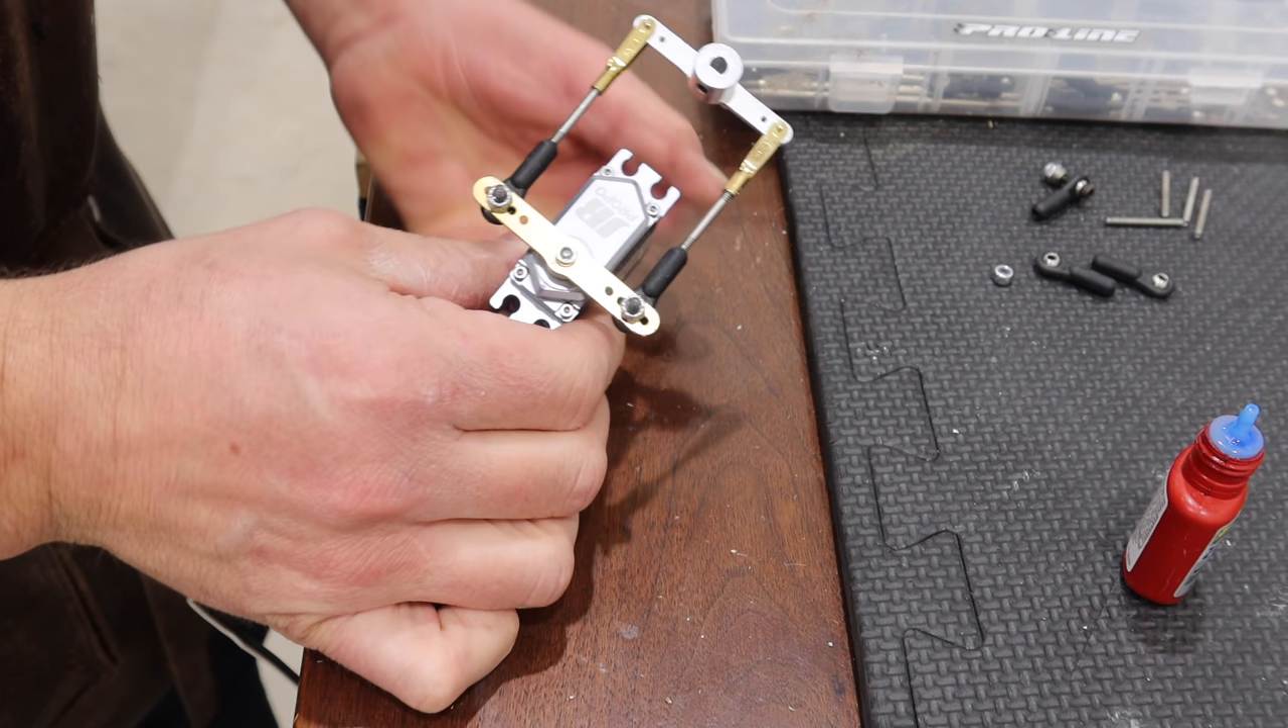All right guys so we have finalized the setup of the linkages so that's what it looks like there.